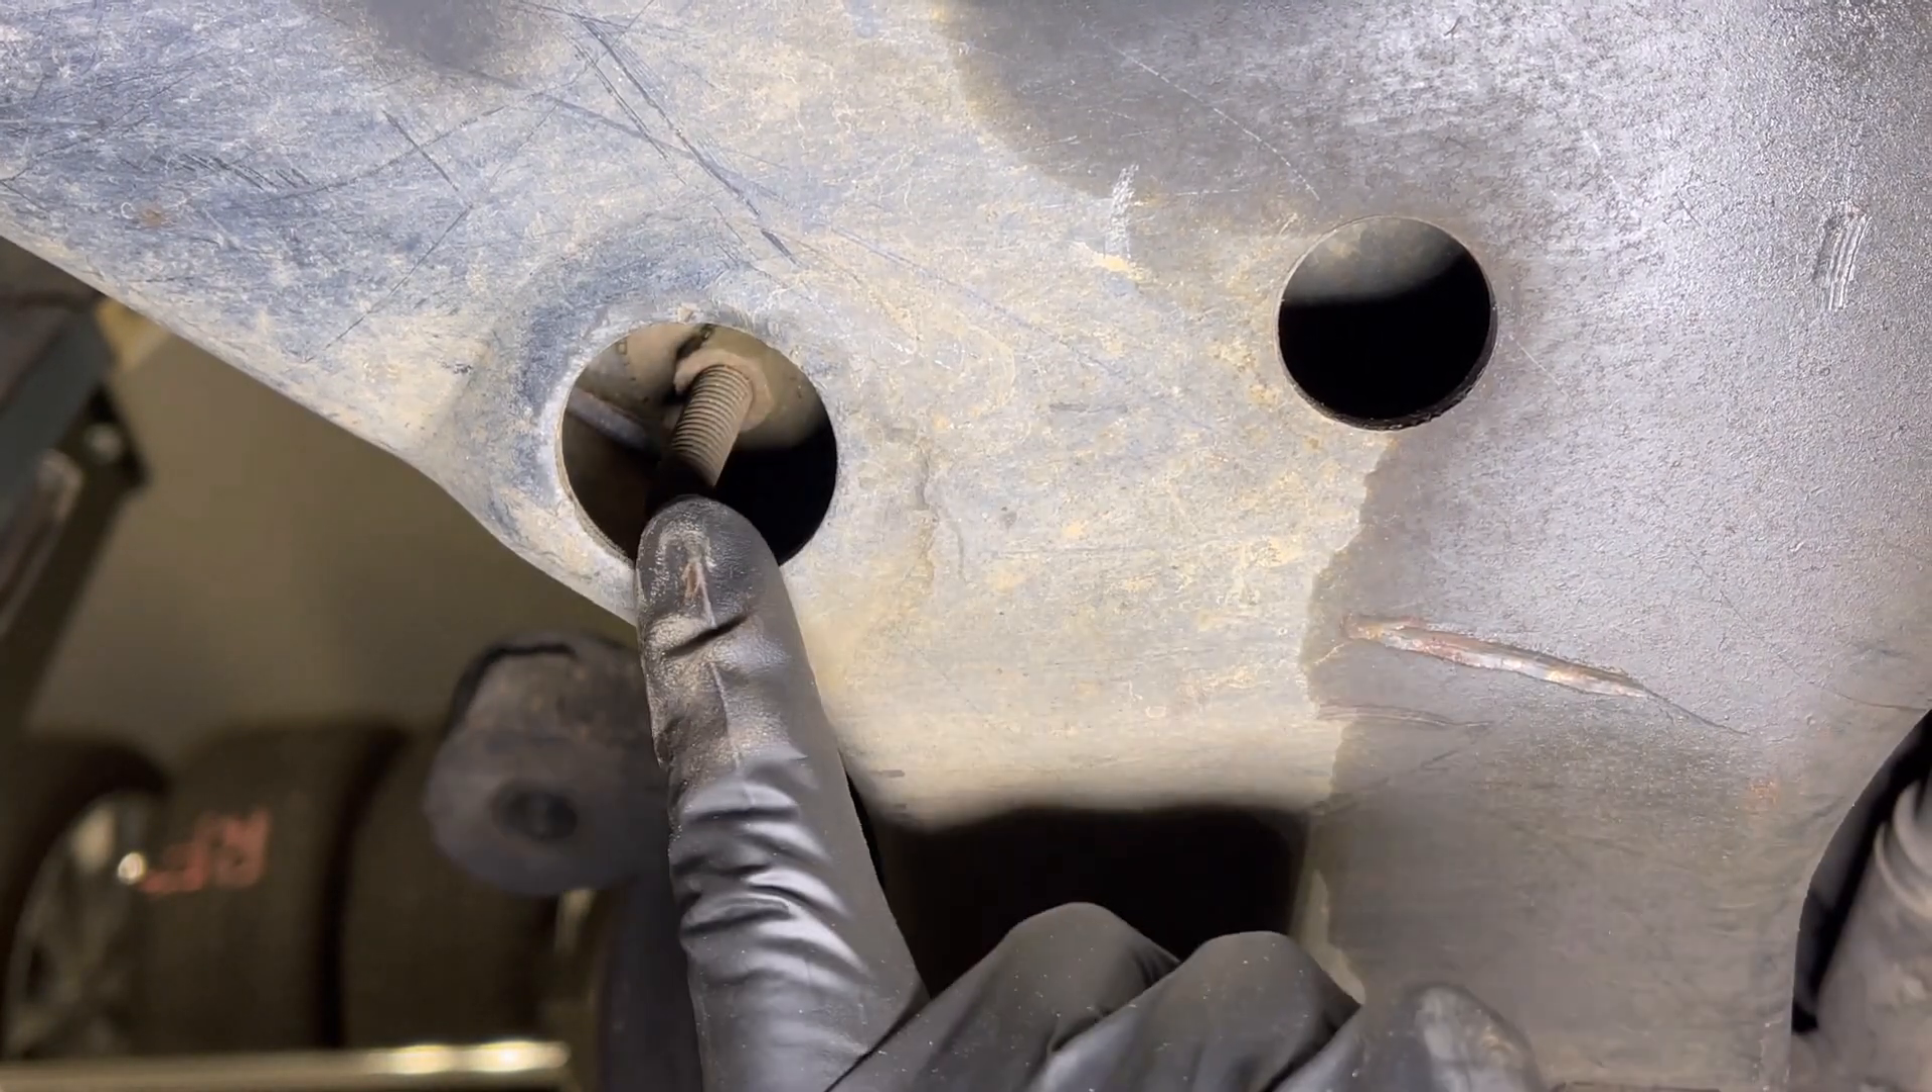There's a hole but the sway bar end link is coming through at an angle such that you can't get a socket on it.